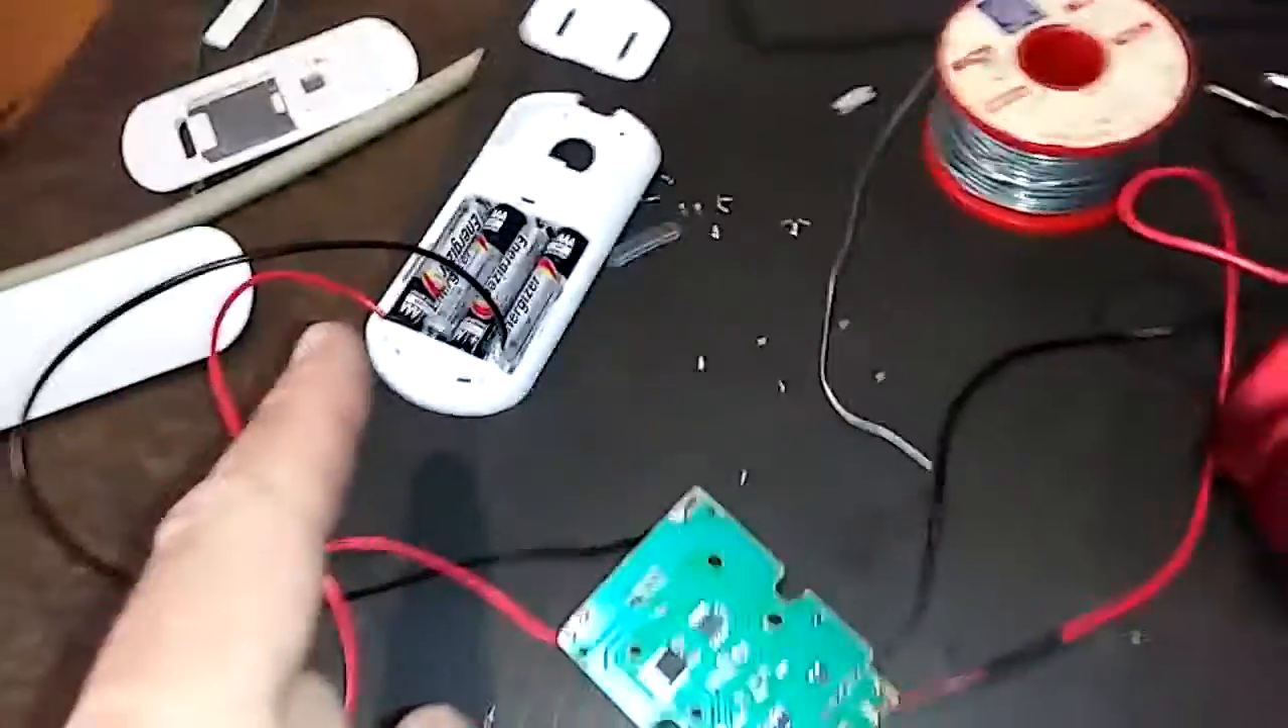Okay here's where I'm at I've taken the unit apart.